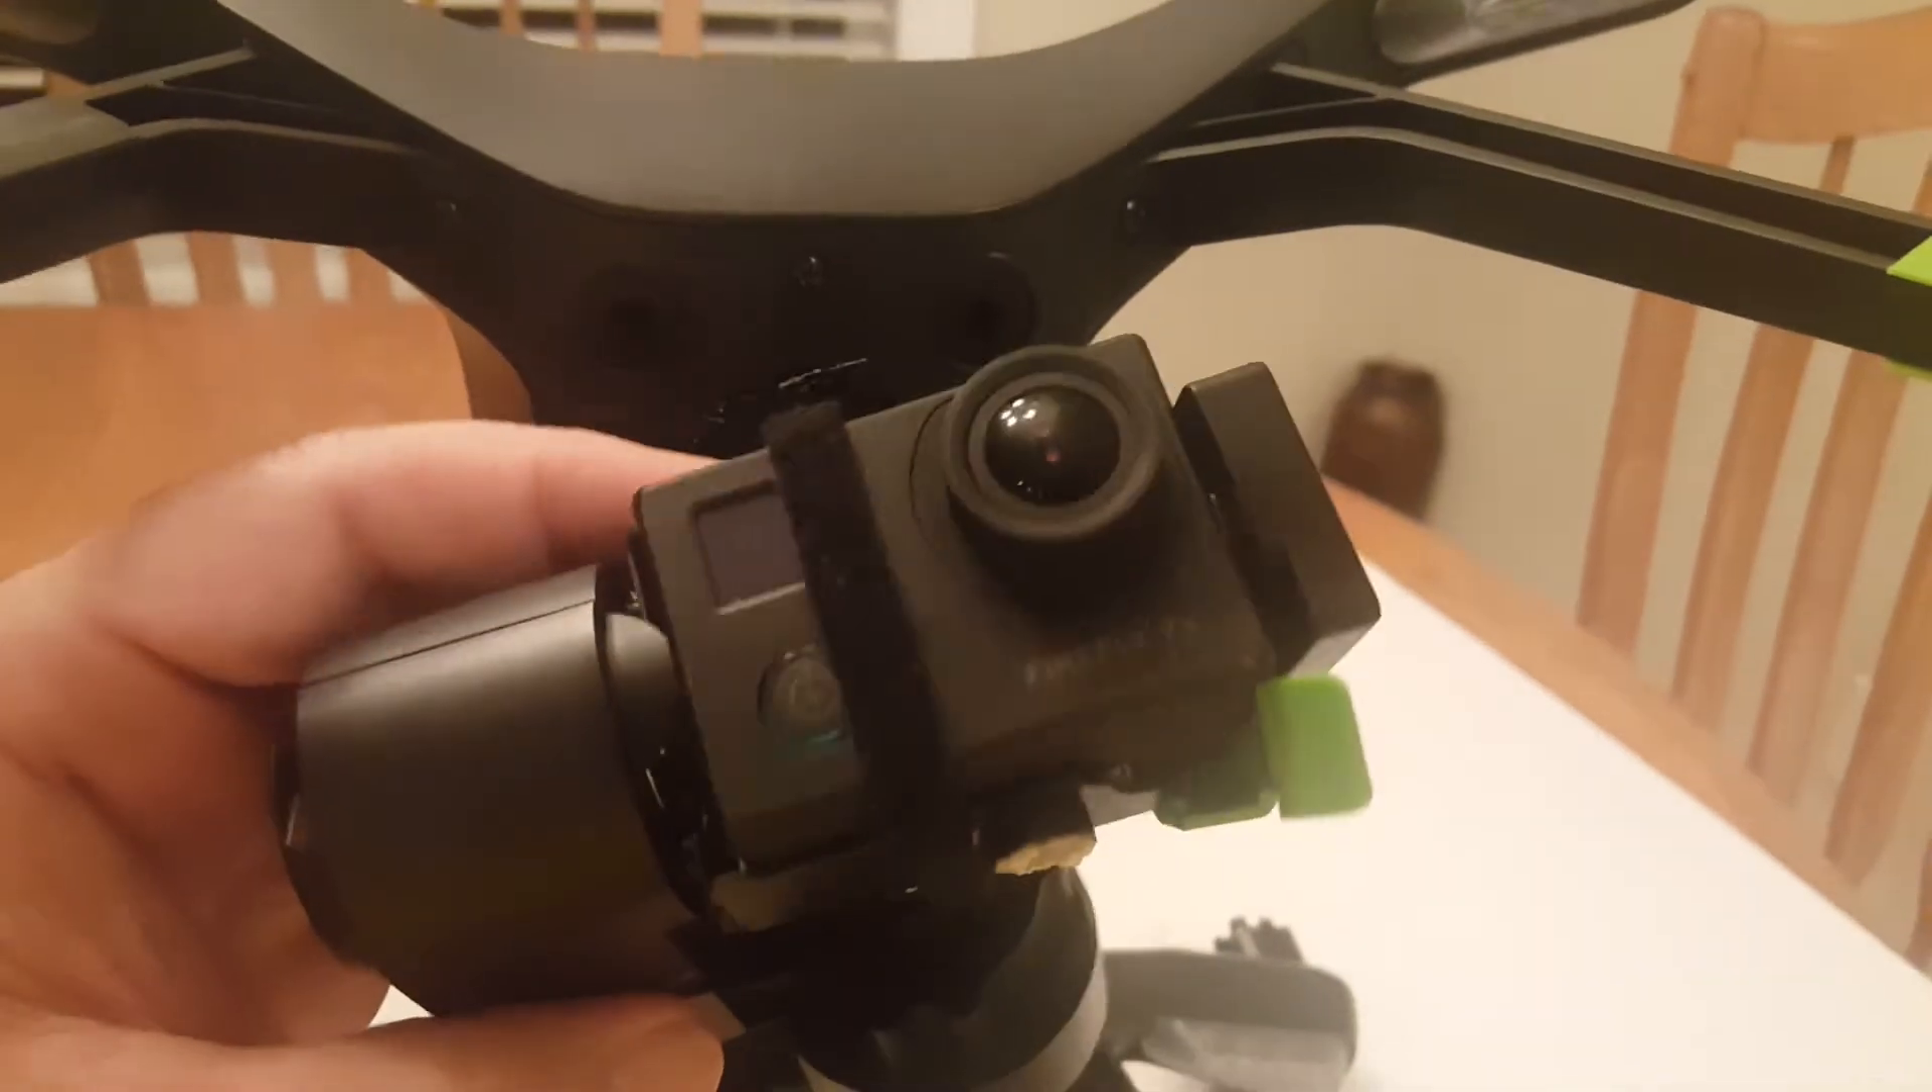Here is the camera with the velcro strap in place.